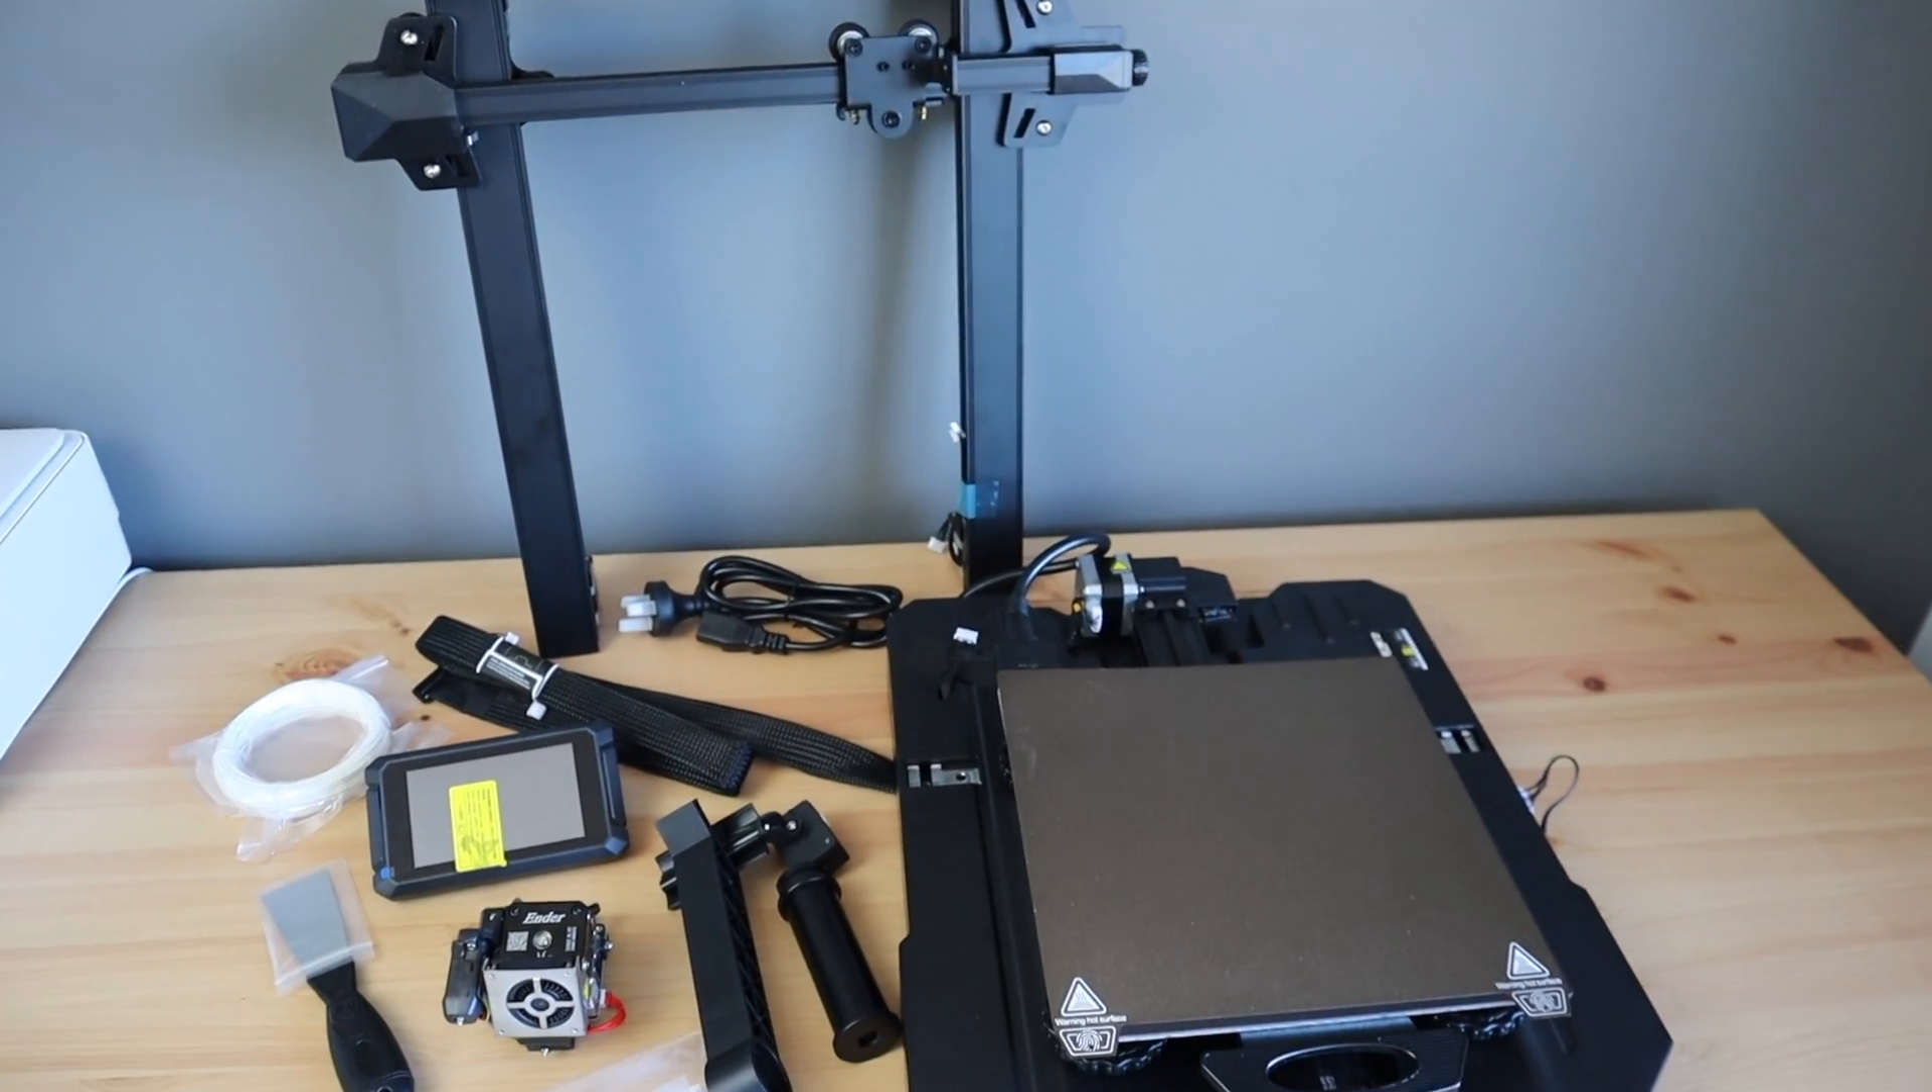The whole gantry is ready to be mounted onto the base and then you just need to mount the extruder, add the display and add the filament holder.